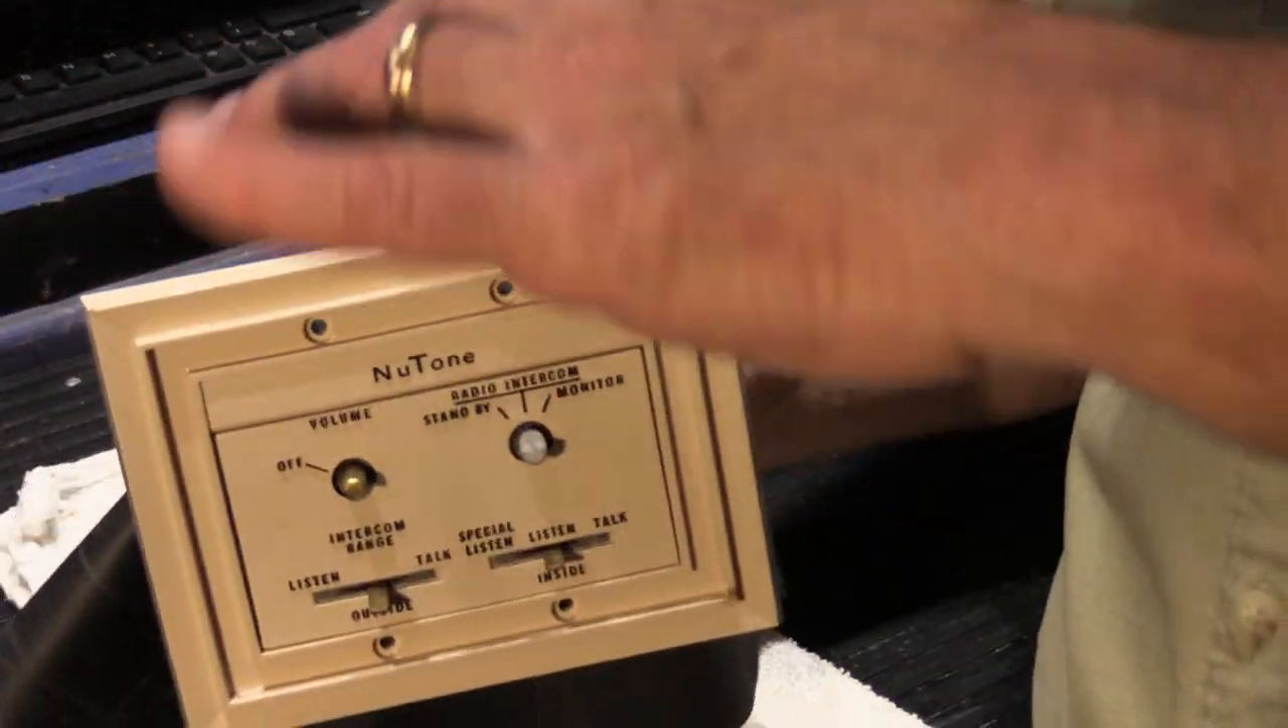We have to put the knobs on, but I have to clean the switches and things before I do that.